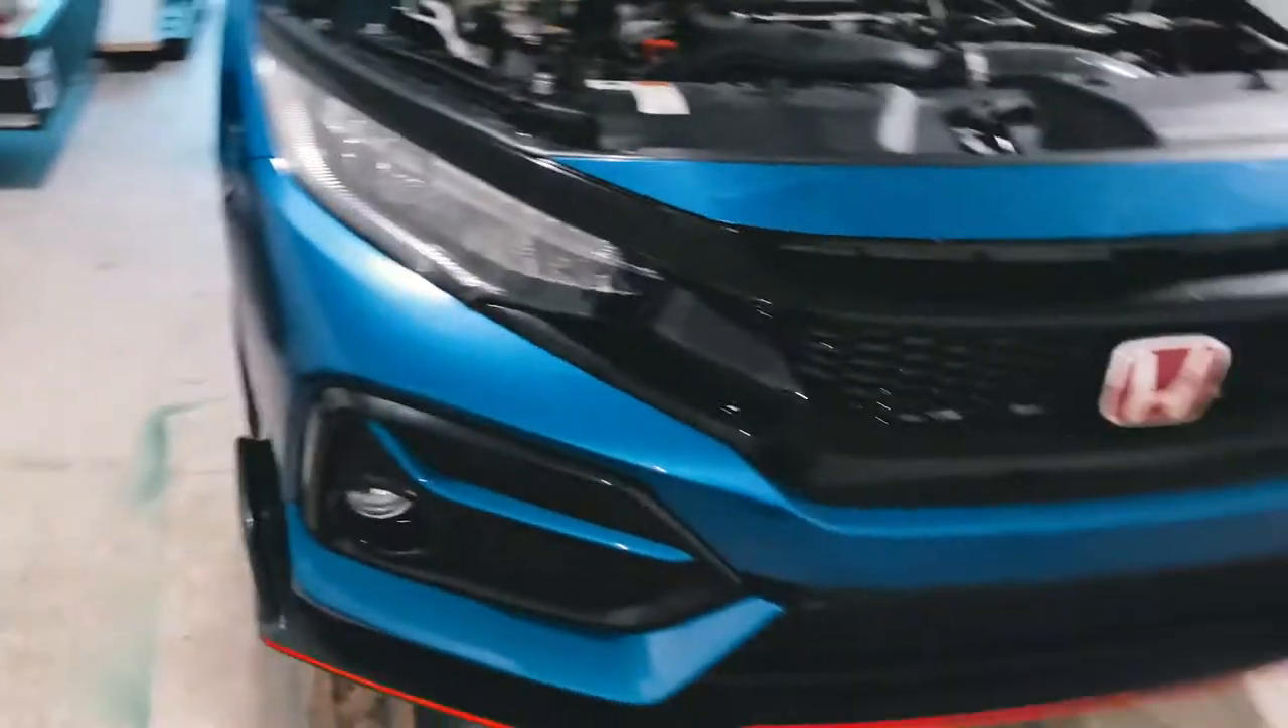All right guys i'm finally done i got the grill on the car however it was just such a pain in the ass.